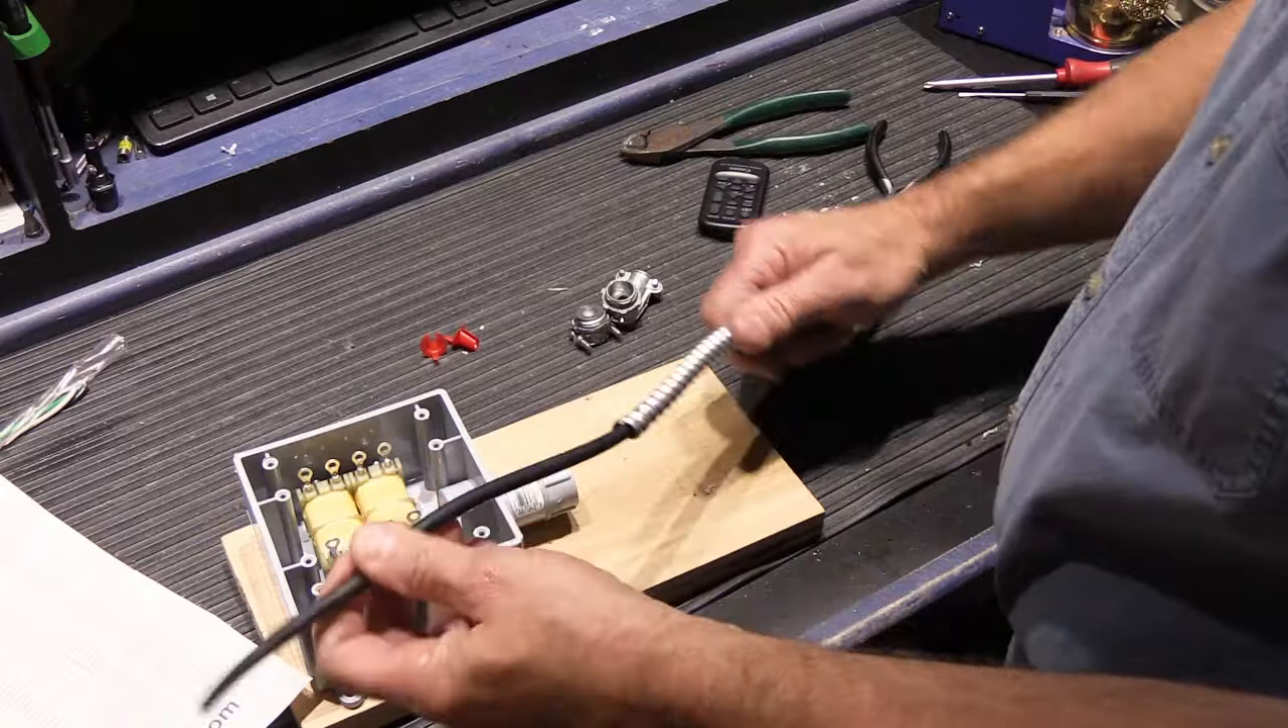And so here's our flexible three wire cord through the armored cable.